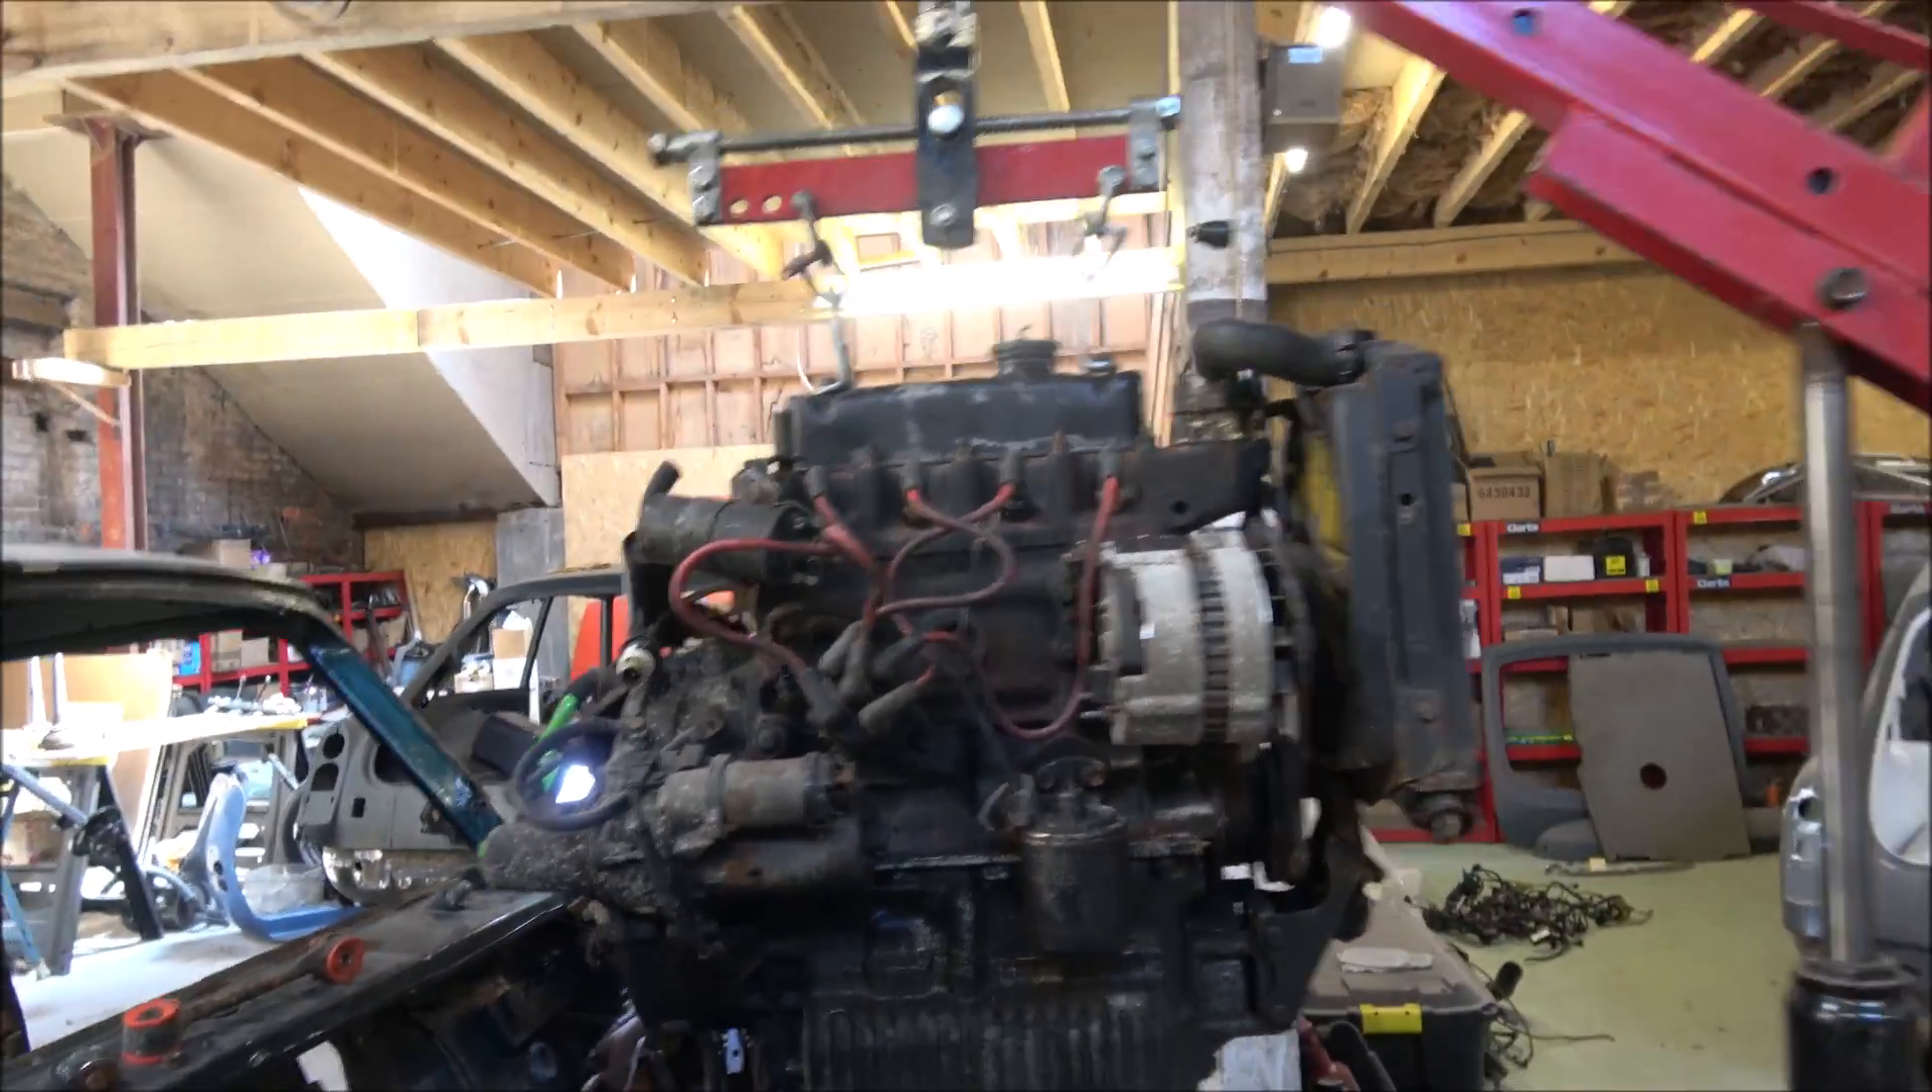Looks like we've got the engine out here.